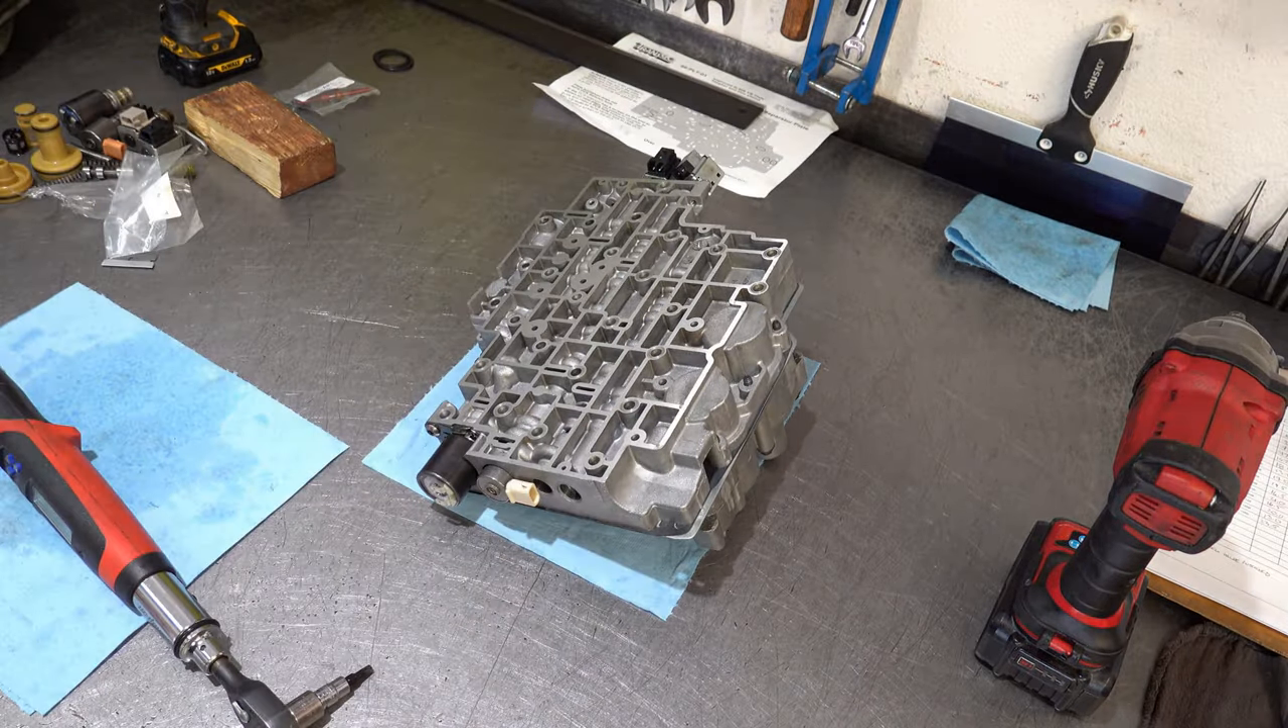All right, that's the valve body fully assembled.